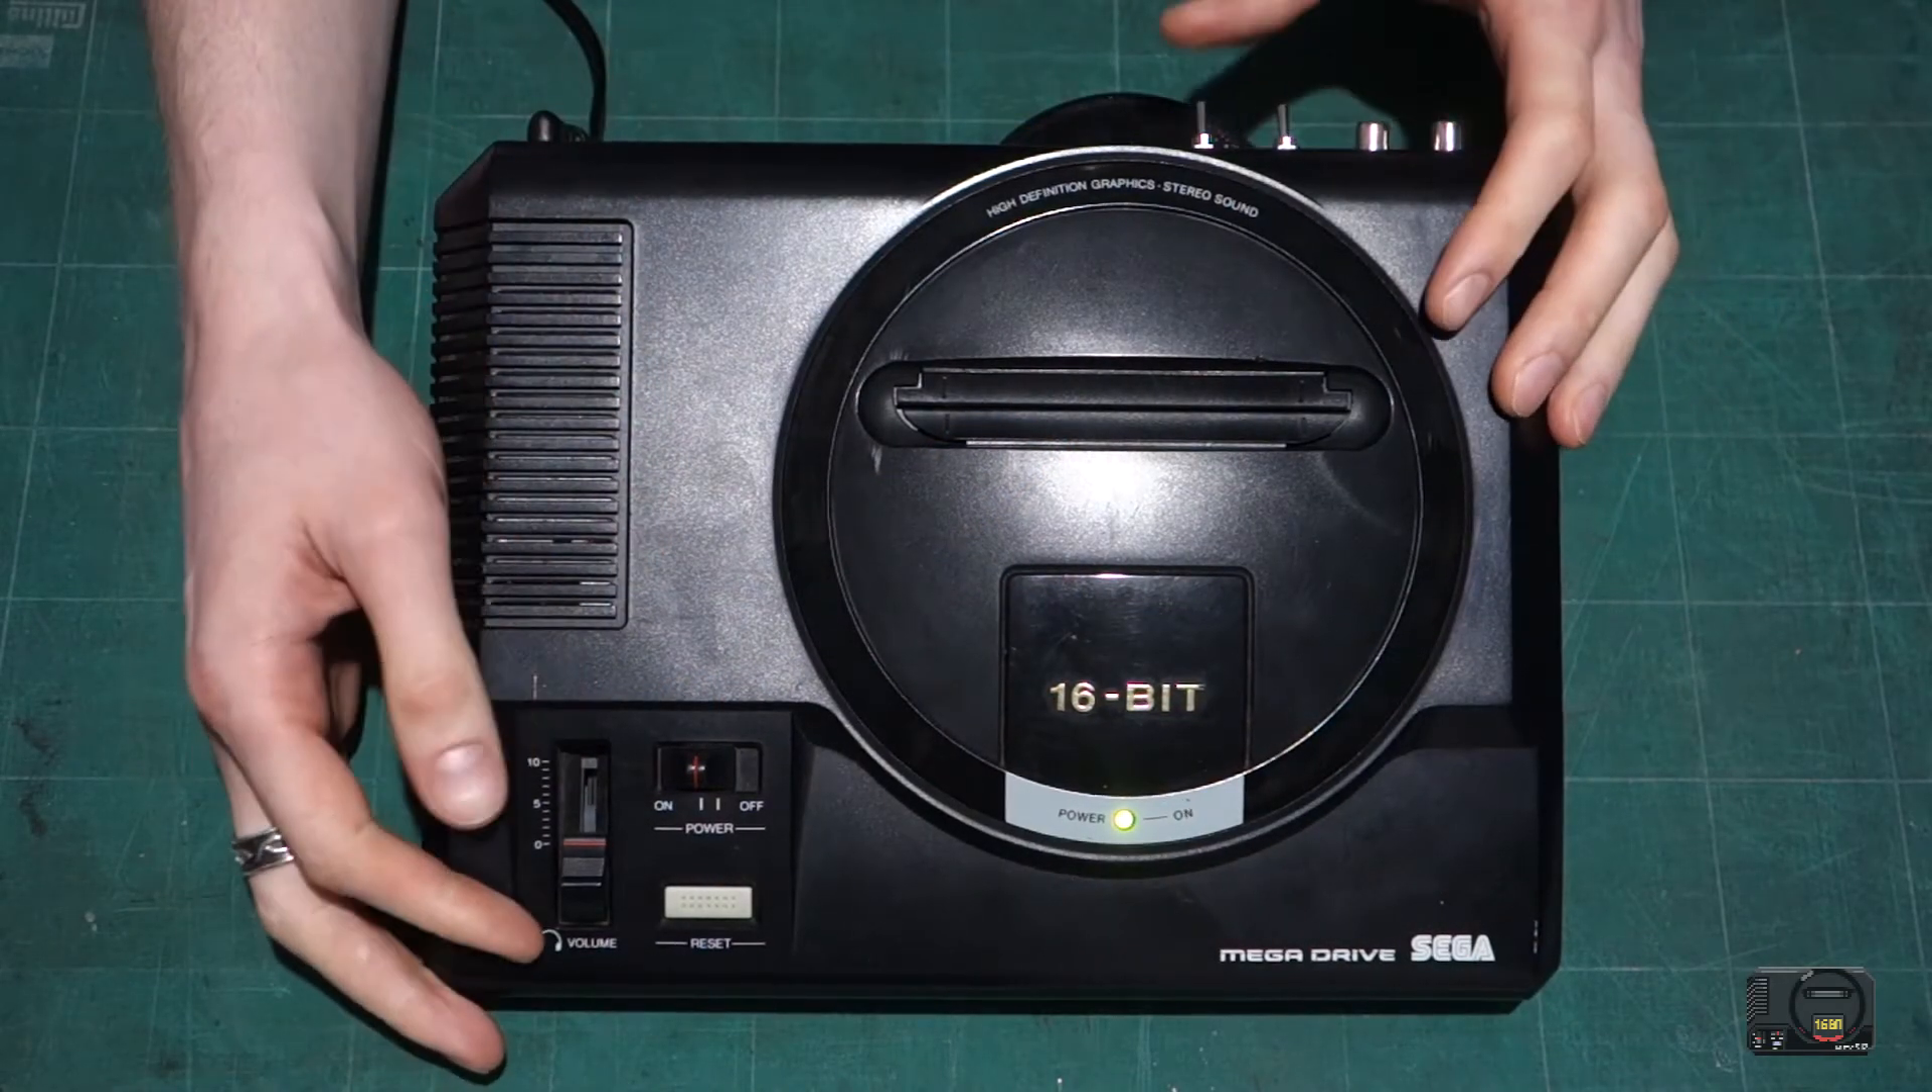Mega Drive is all back together And as you can see We've got our green LED there.